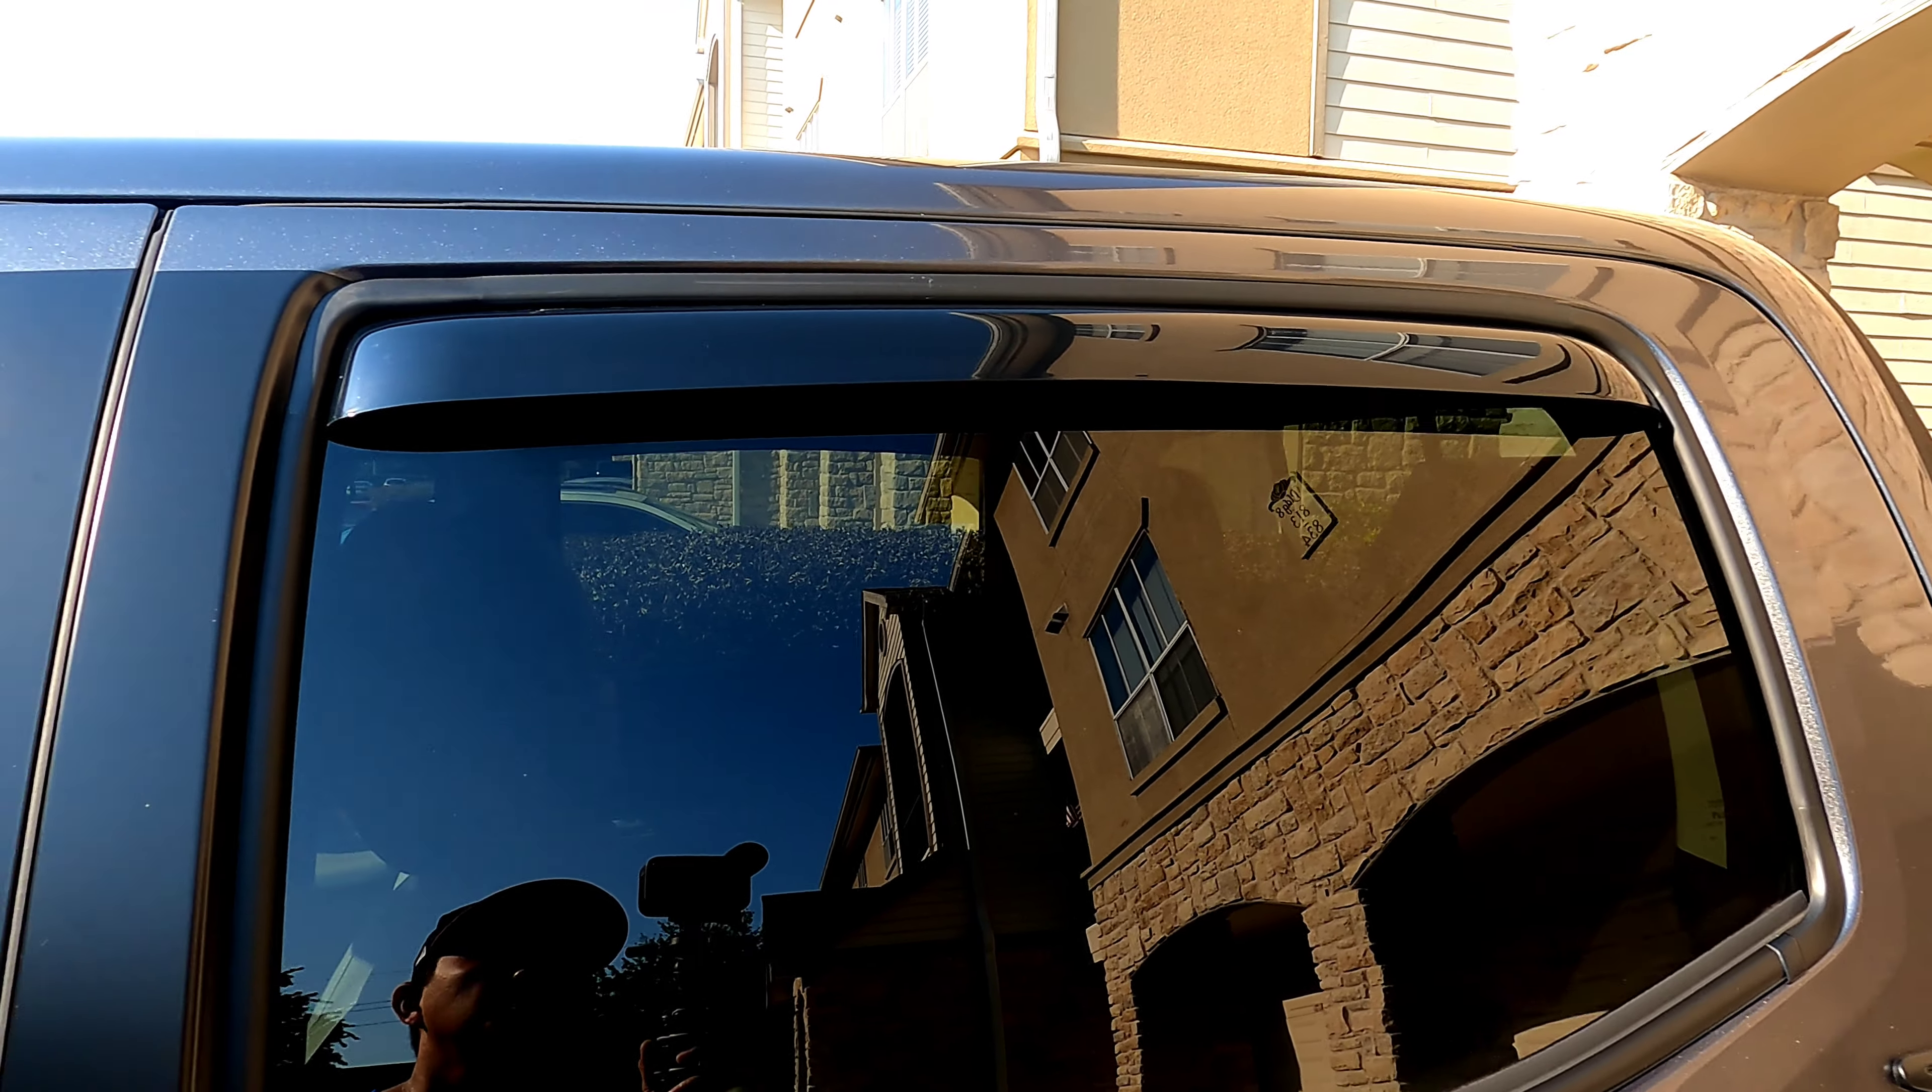Okay guys this is a finished installation for my window deflectors.